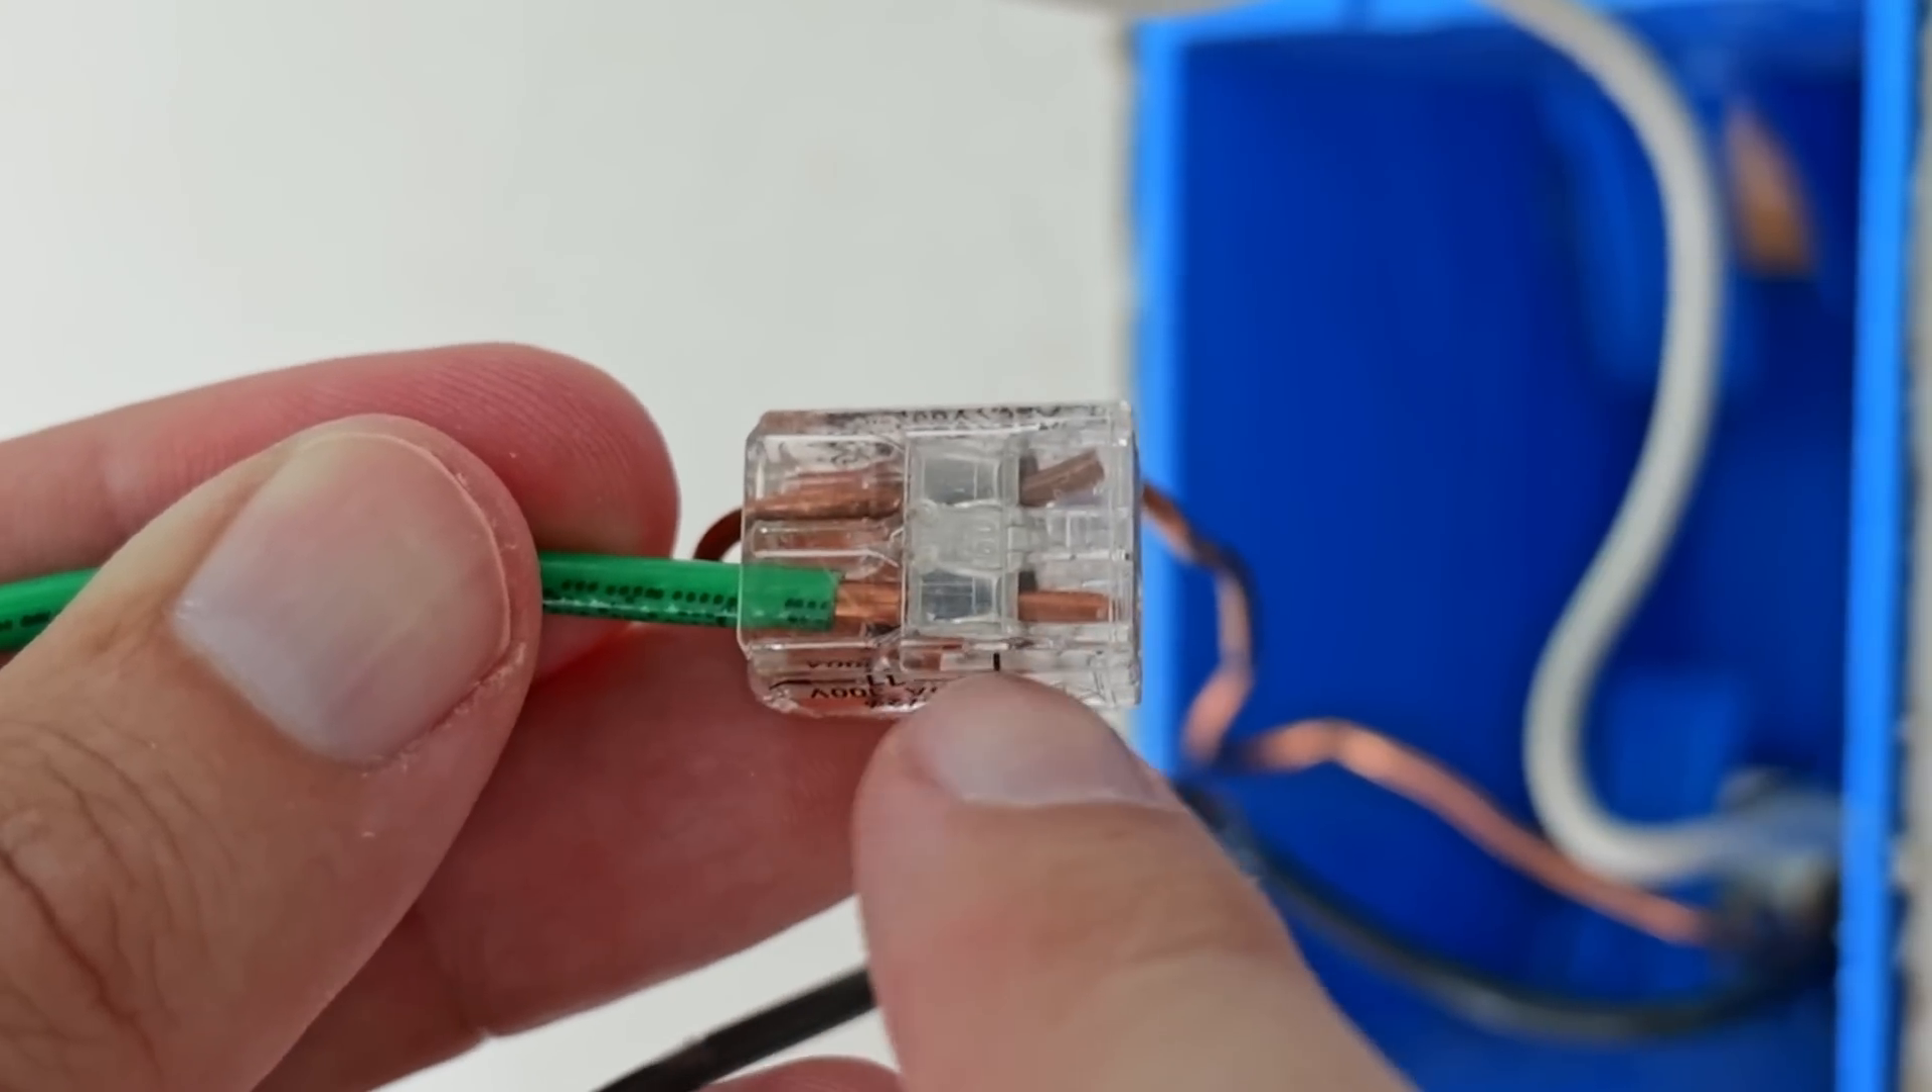We can clearly see that our two wires are seated all the way at the top of this Wago. And we also have some copper down here below the bus bar.